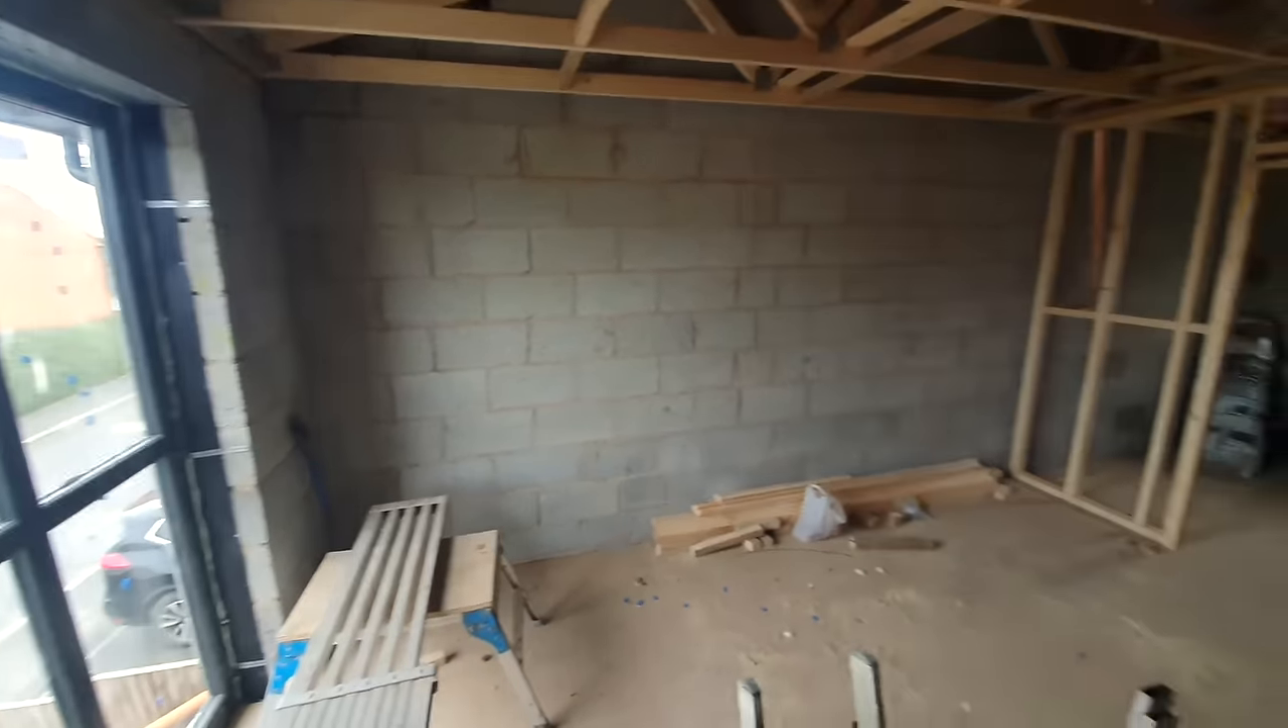Rafters are still exposed there's no plasterboard in at this point or anything like that.